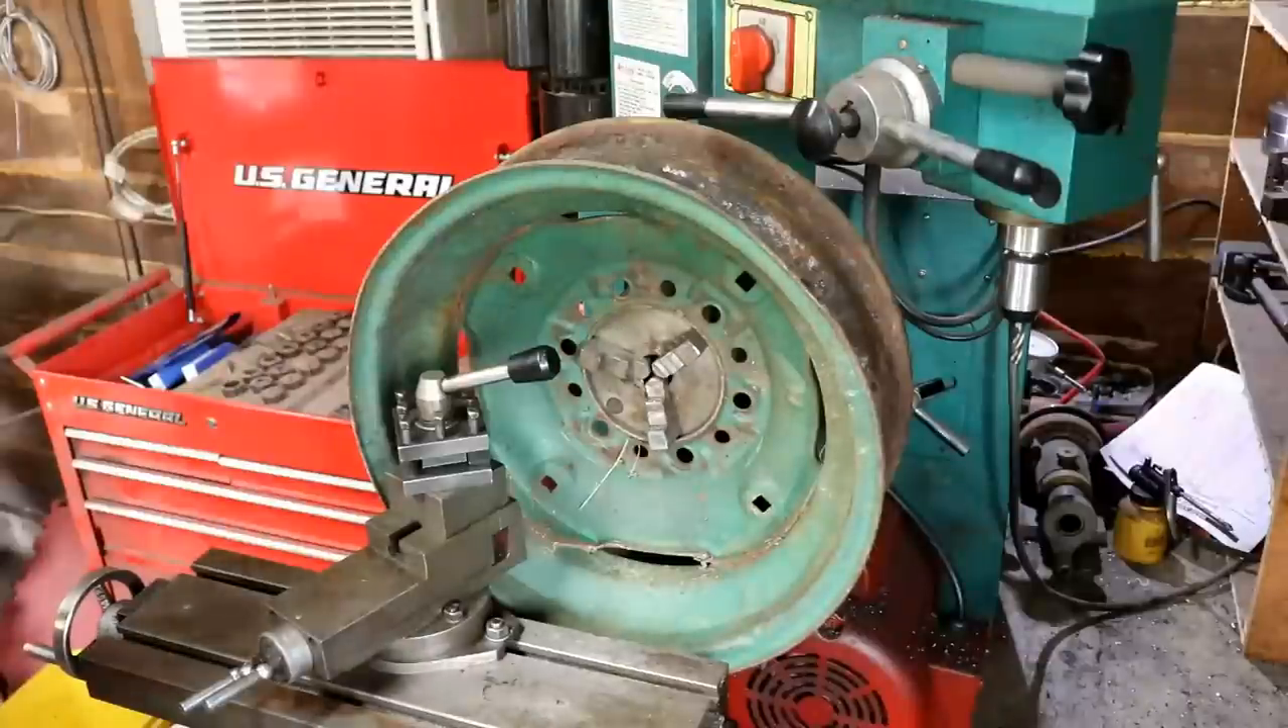So I've got the wheel presently chucked up in my lathe.